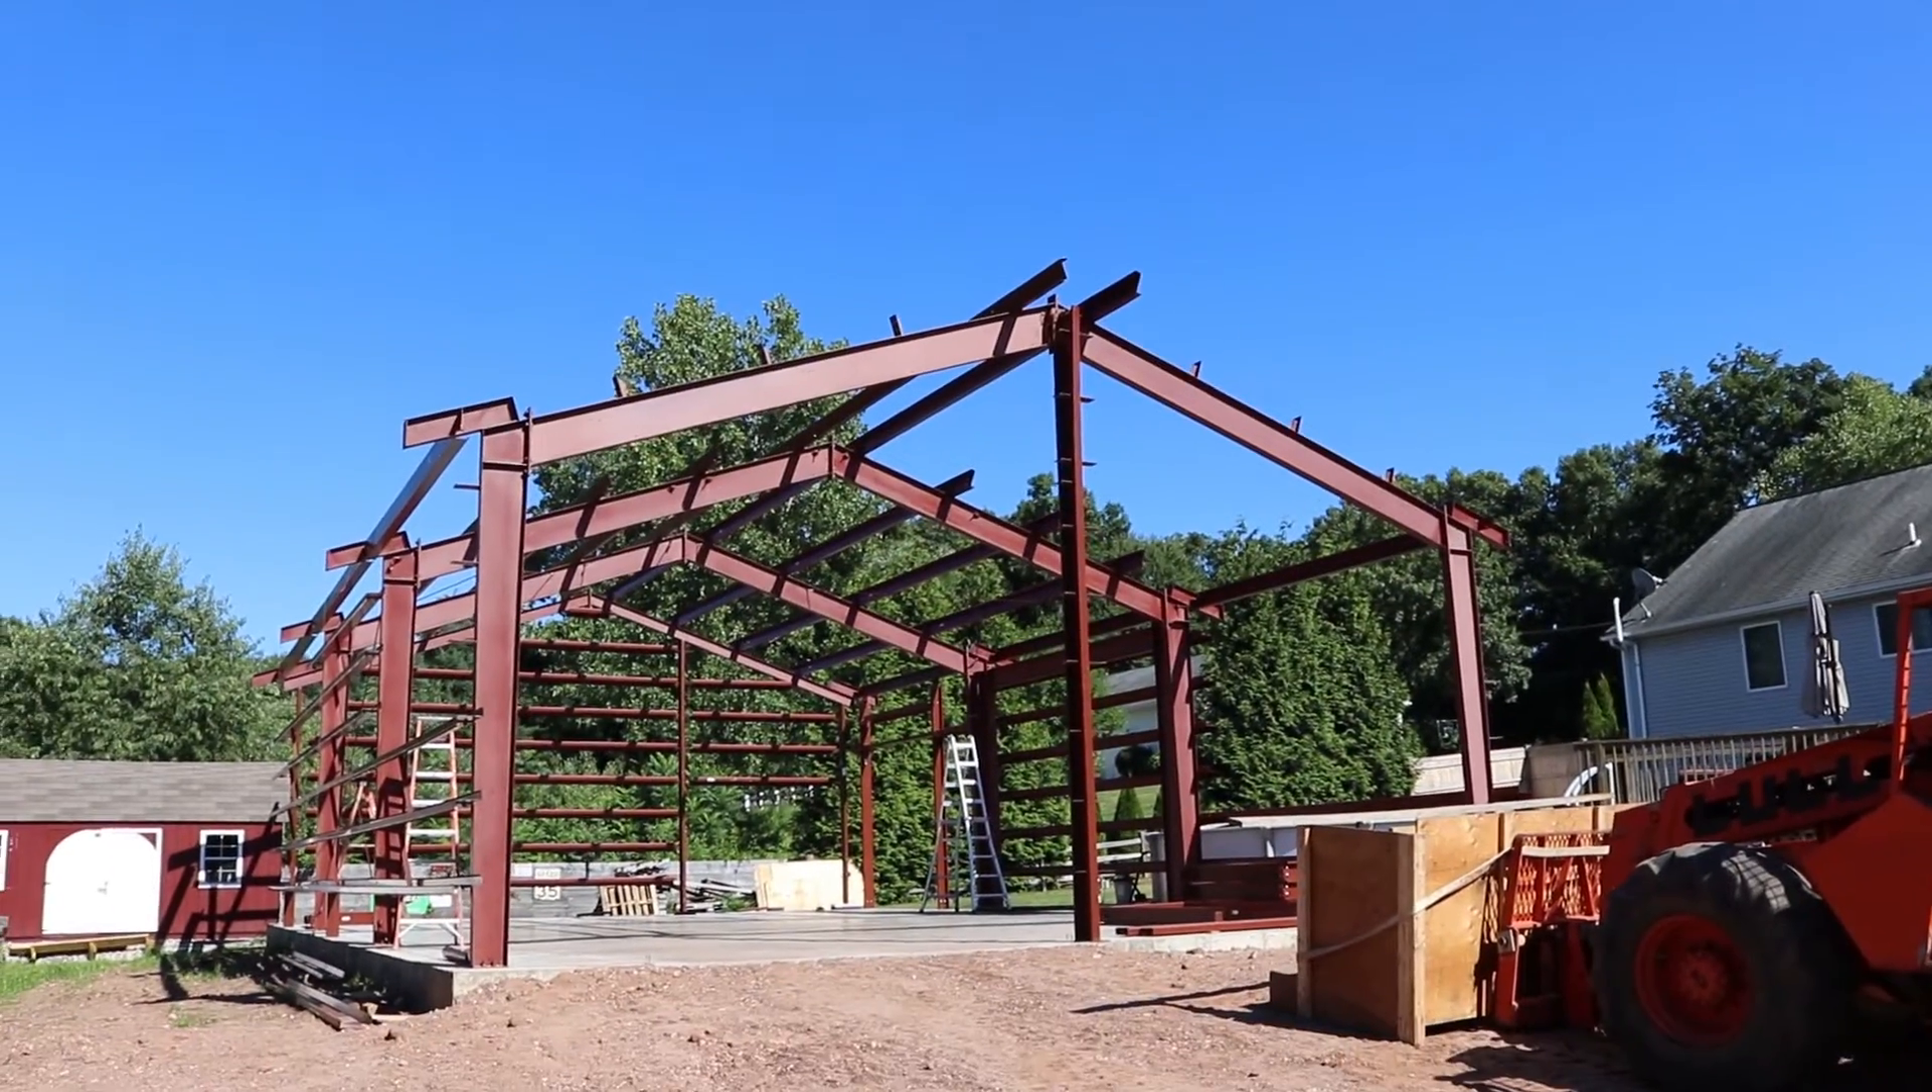I can say all the uprights, all the A-frames are up now, so it's definitely starting to look like a building, but man, that kicked our ass.